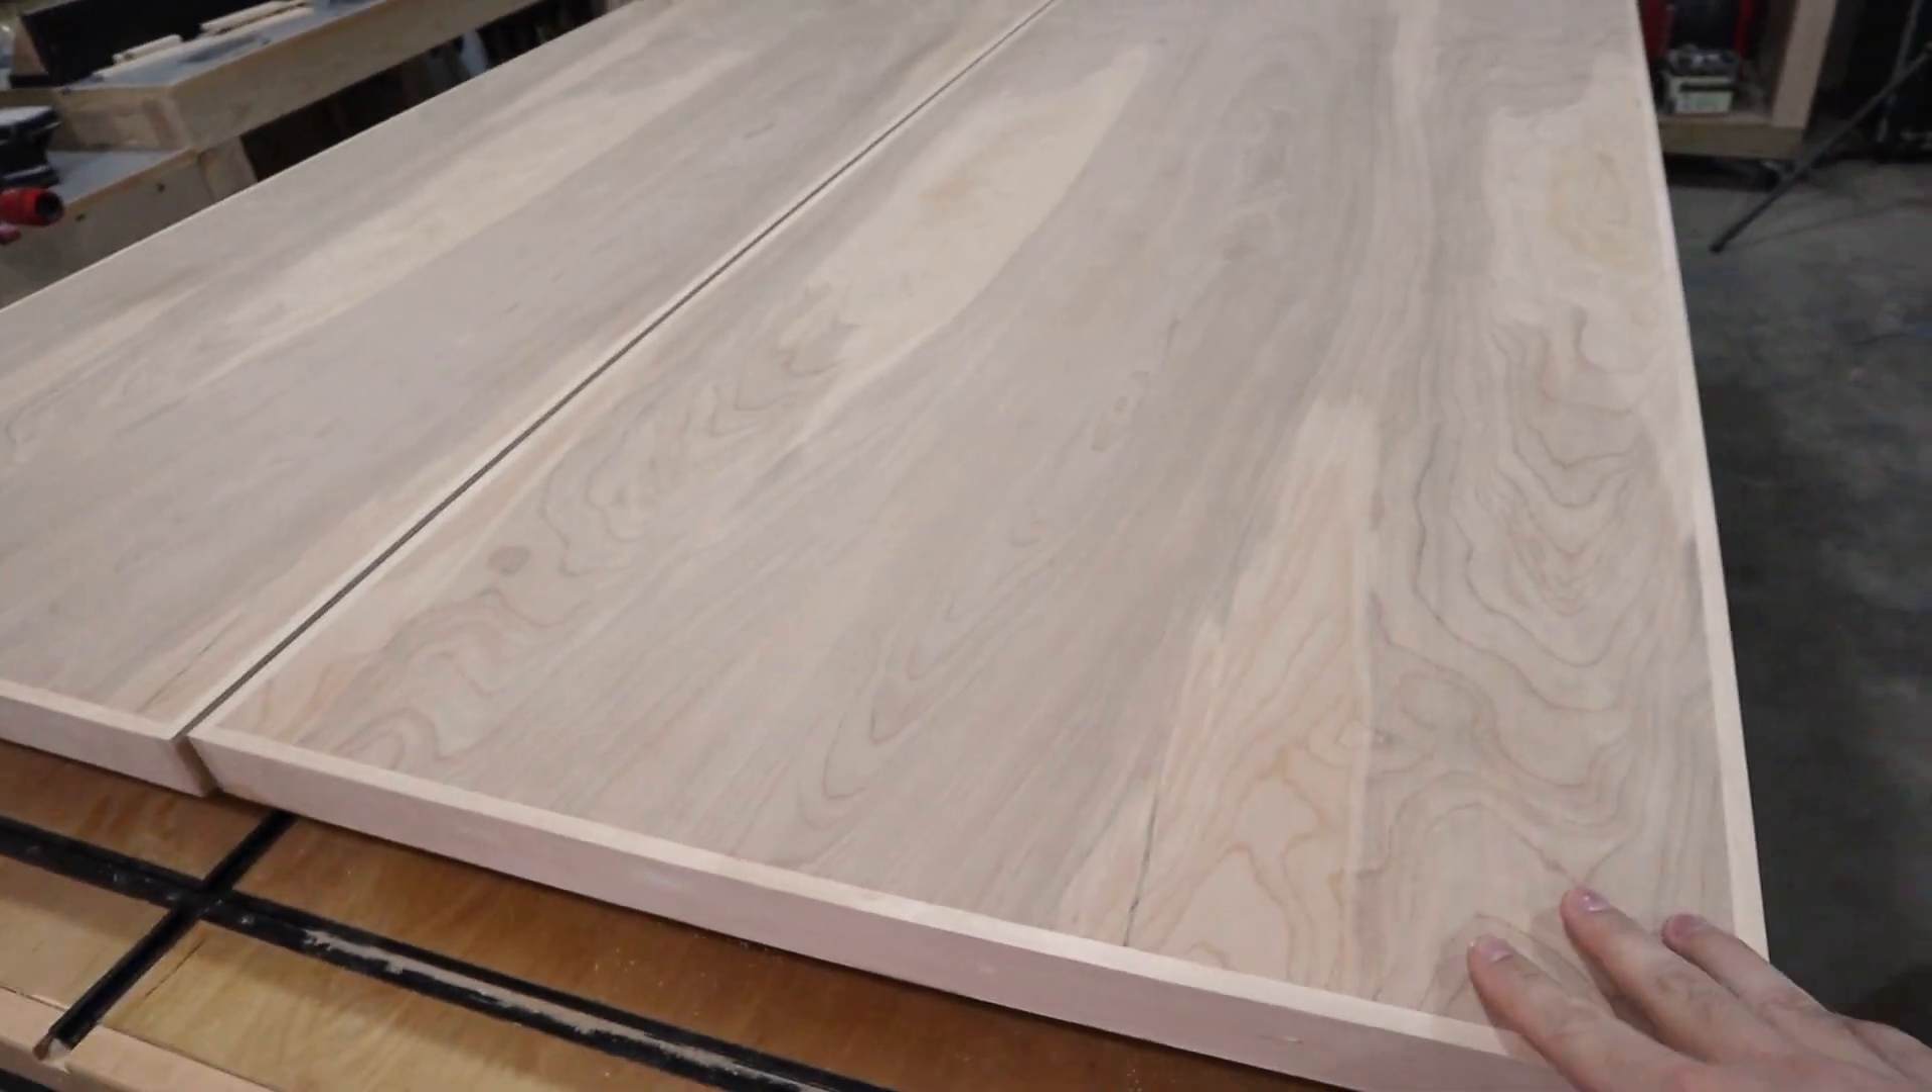Alright so I have the trim all mounted up on both doors and I've sanded everything down to 240 grit.